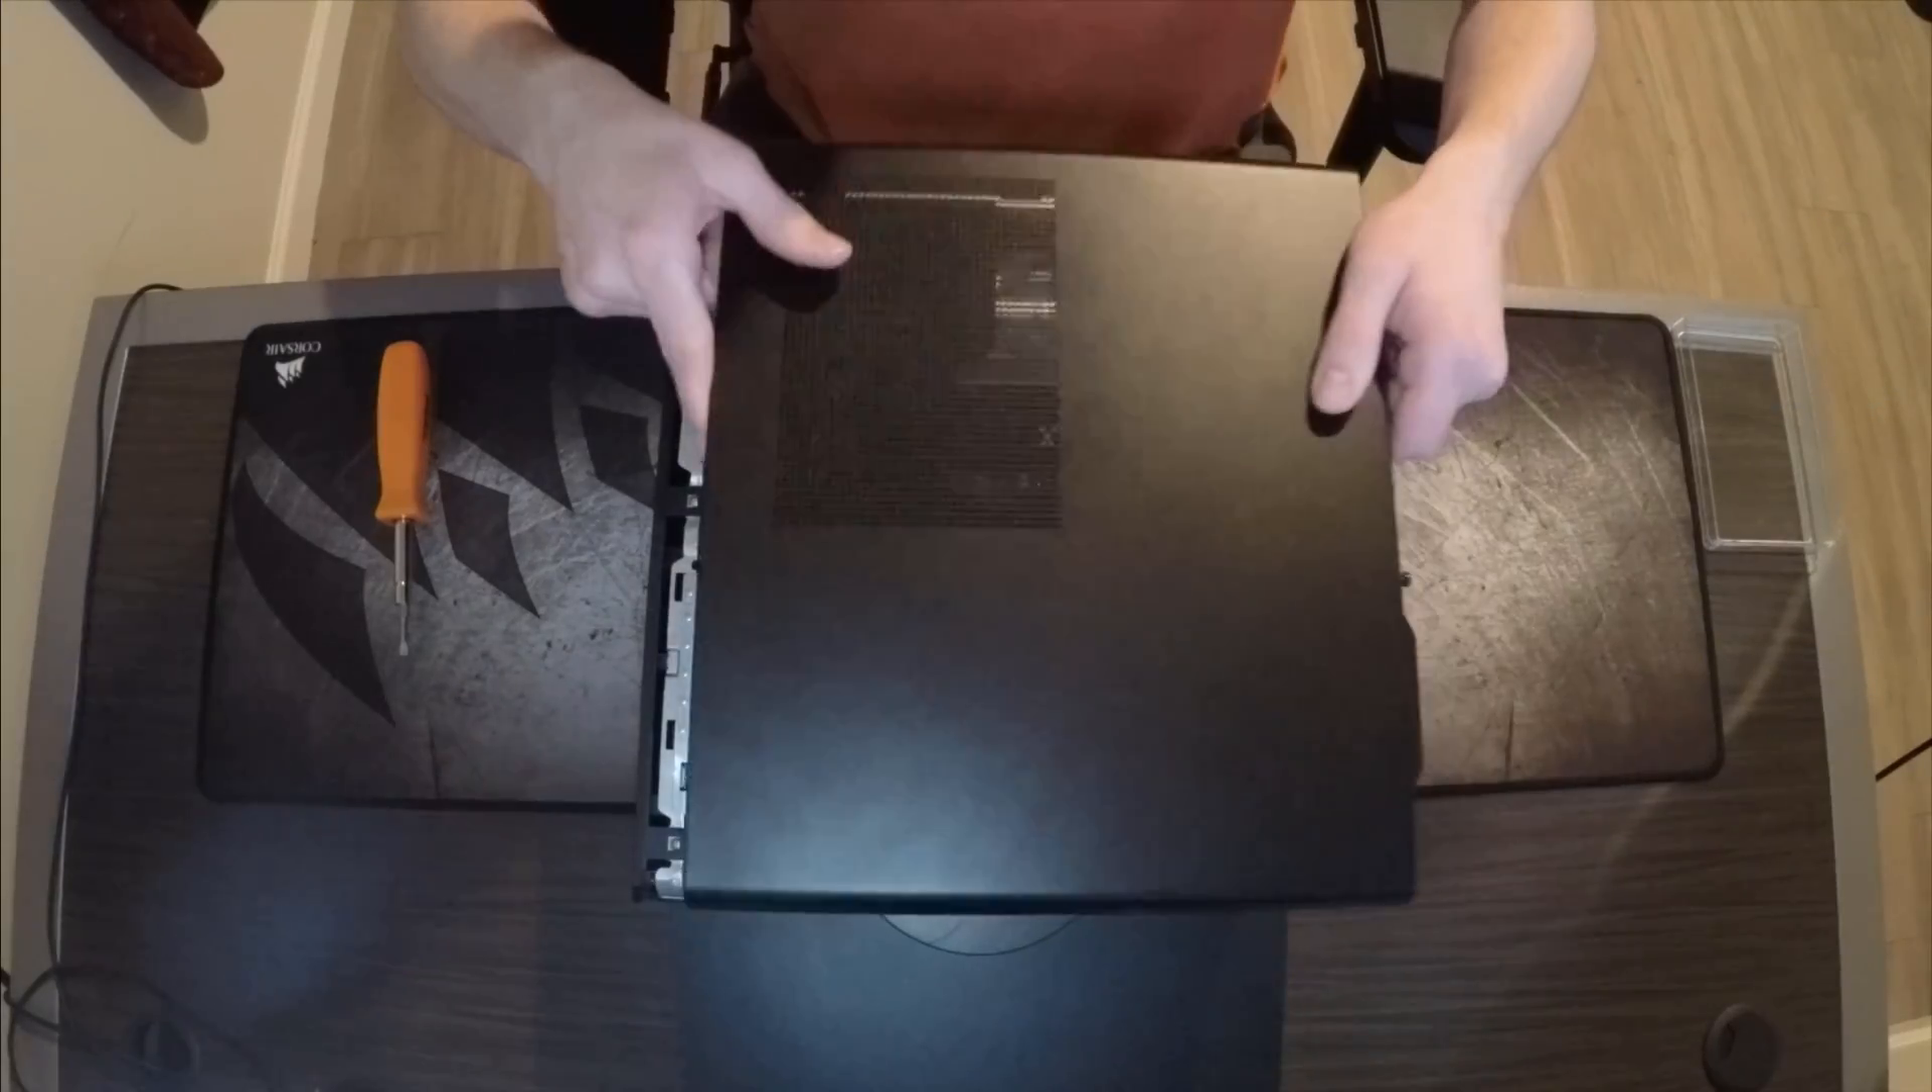And you just got to put the side panel back on.